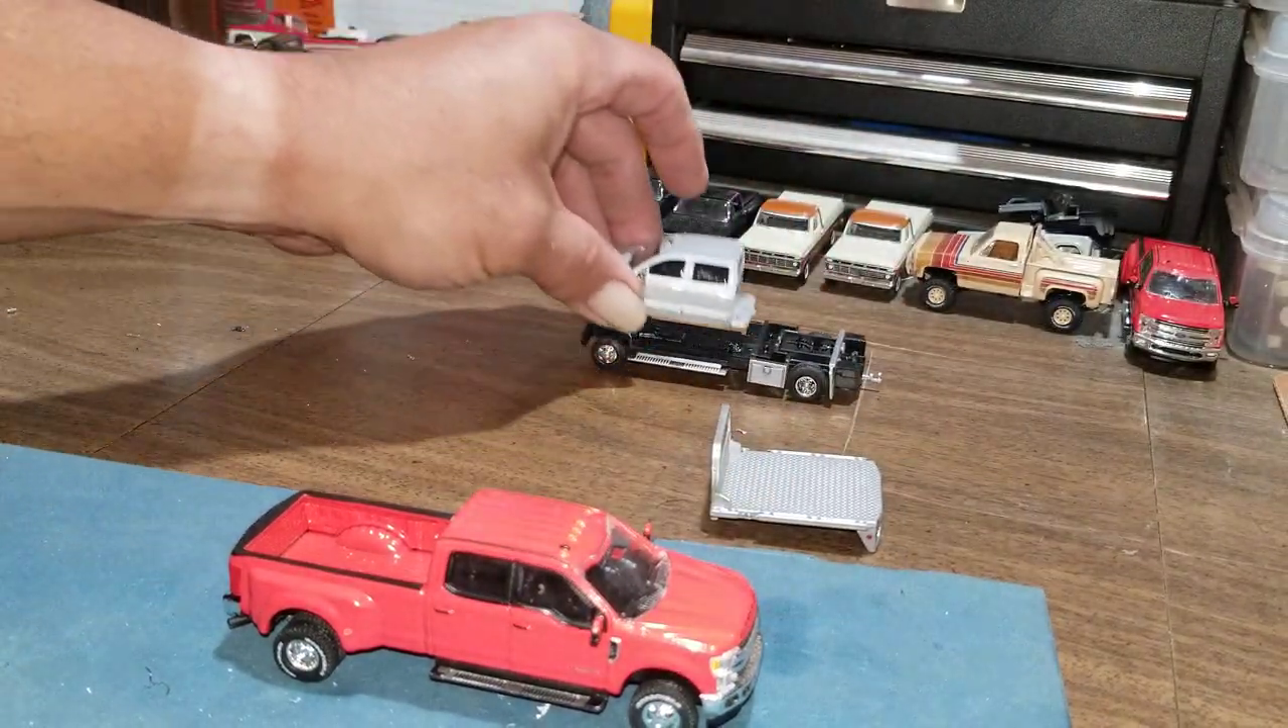Okay so now you can see we got the flatbed off.